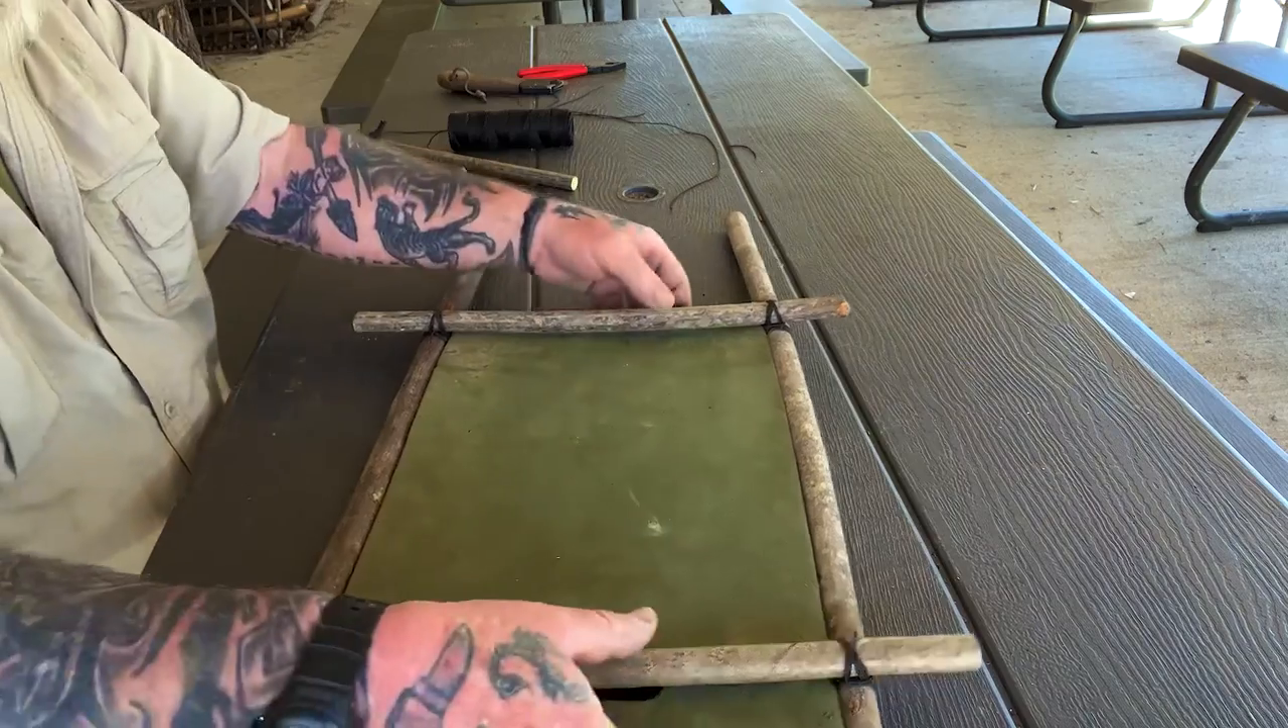Okay, so I put my pad back in here, just to kind of keep things in perspective, make sure I've got things where I want them and everything is lined up.